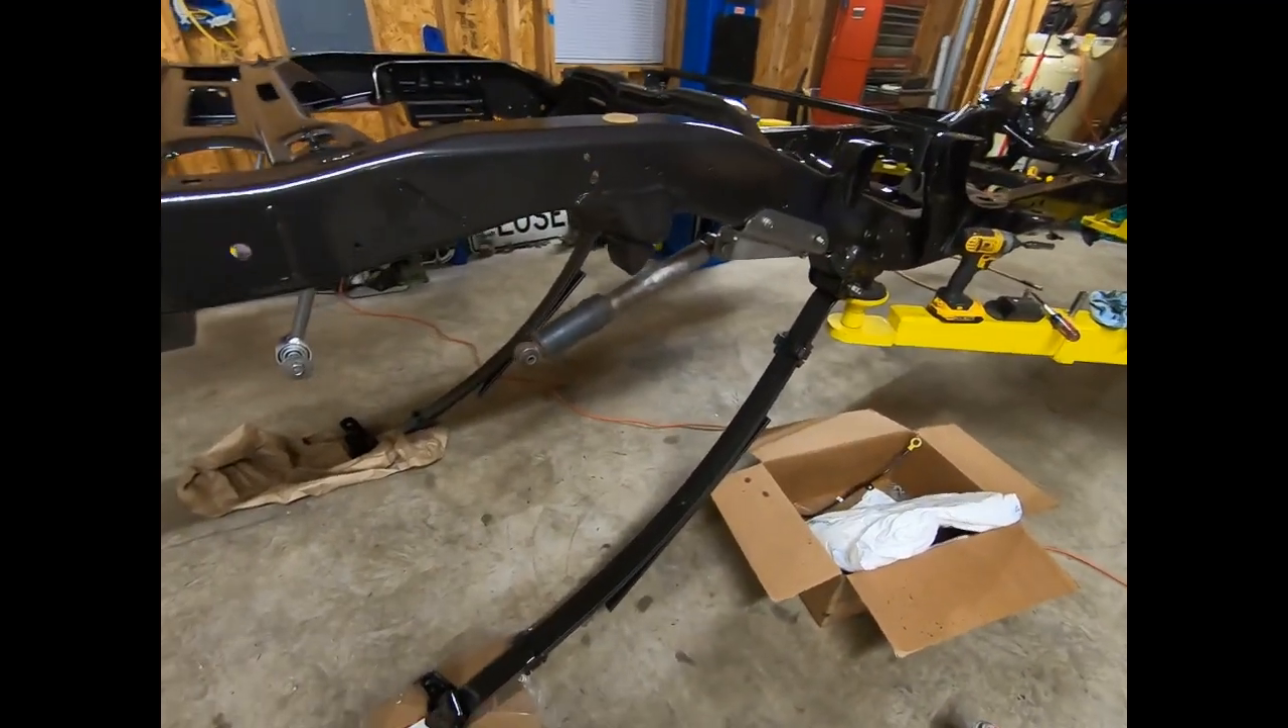We've got our springs hanging. They're painted, hanging on the frame.